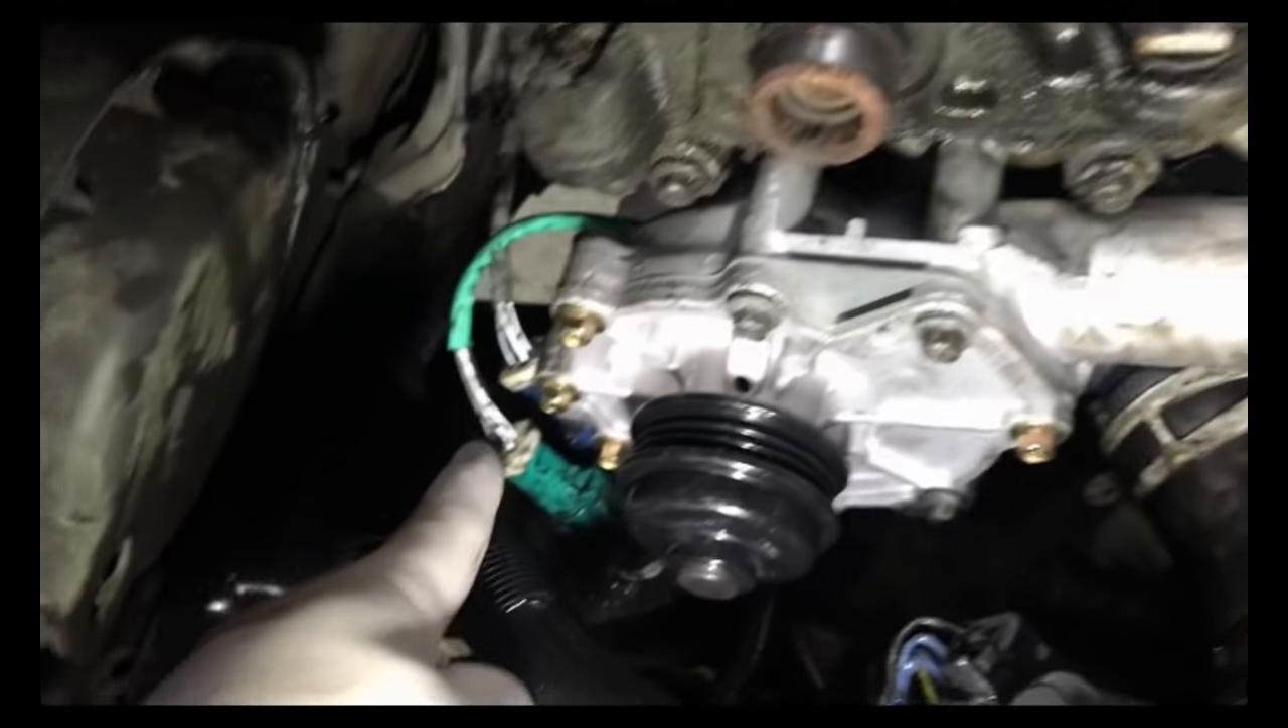Here's the pump back in place.